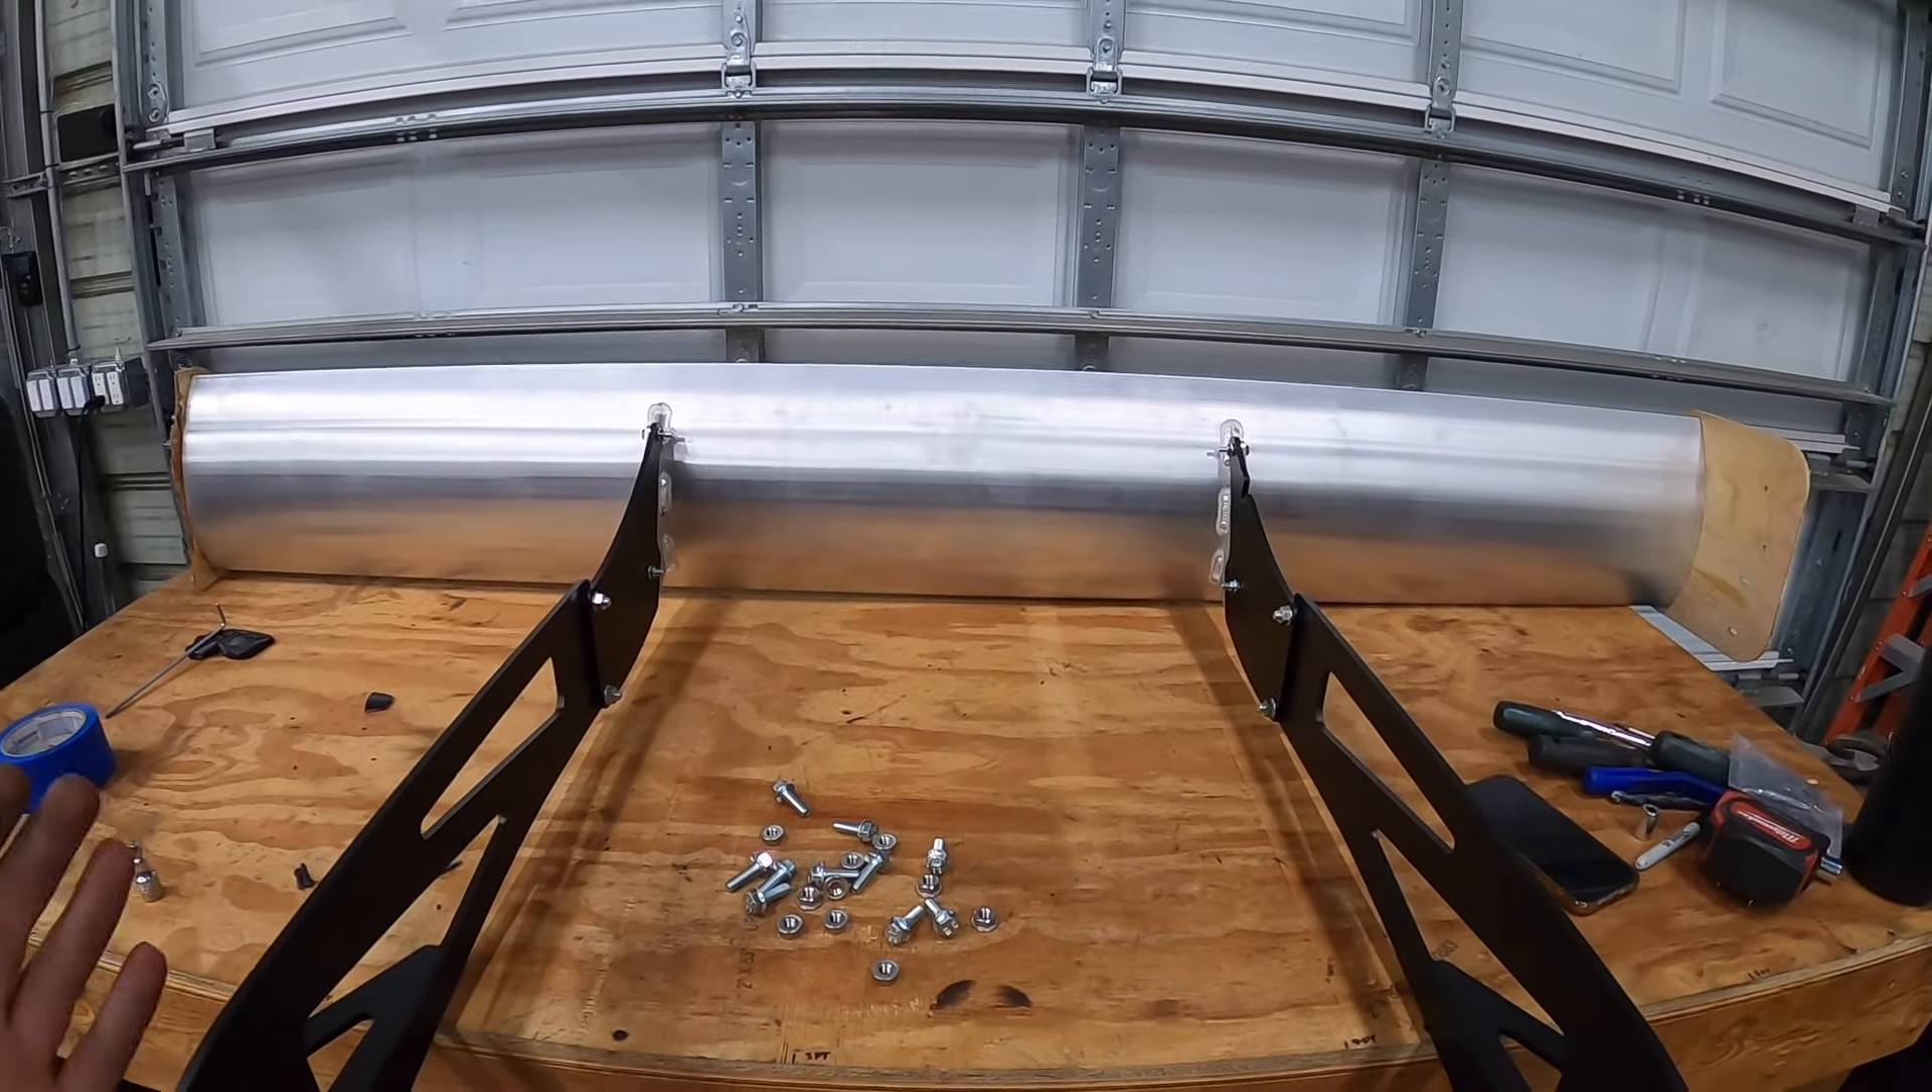What i've gone ahead and done is just quickly assembled the wing at least to the brackets.